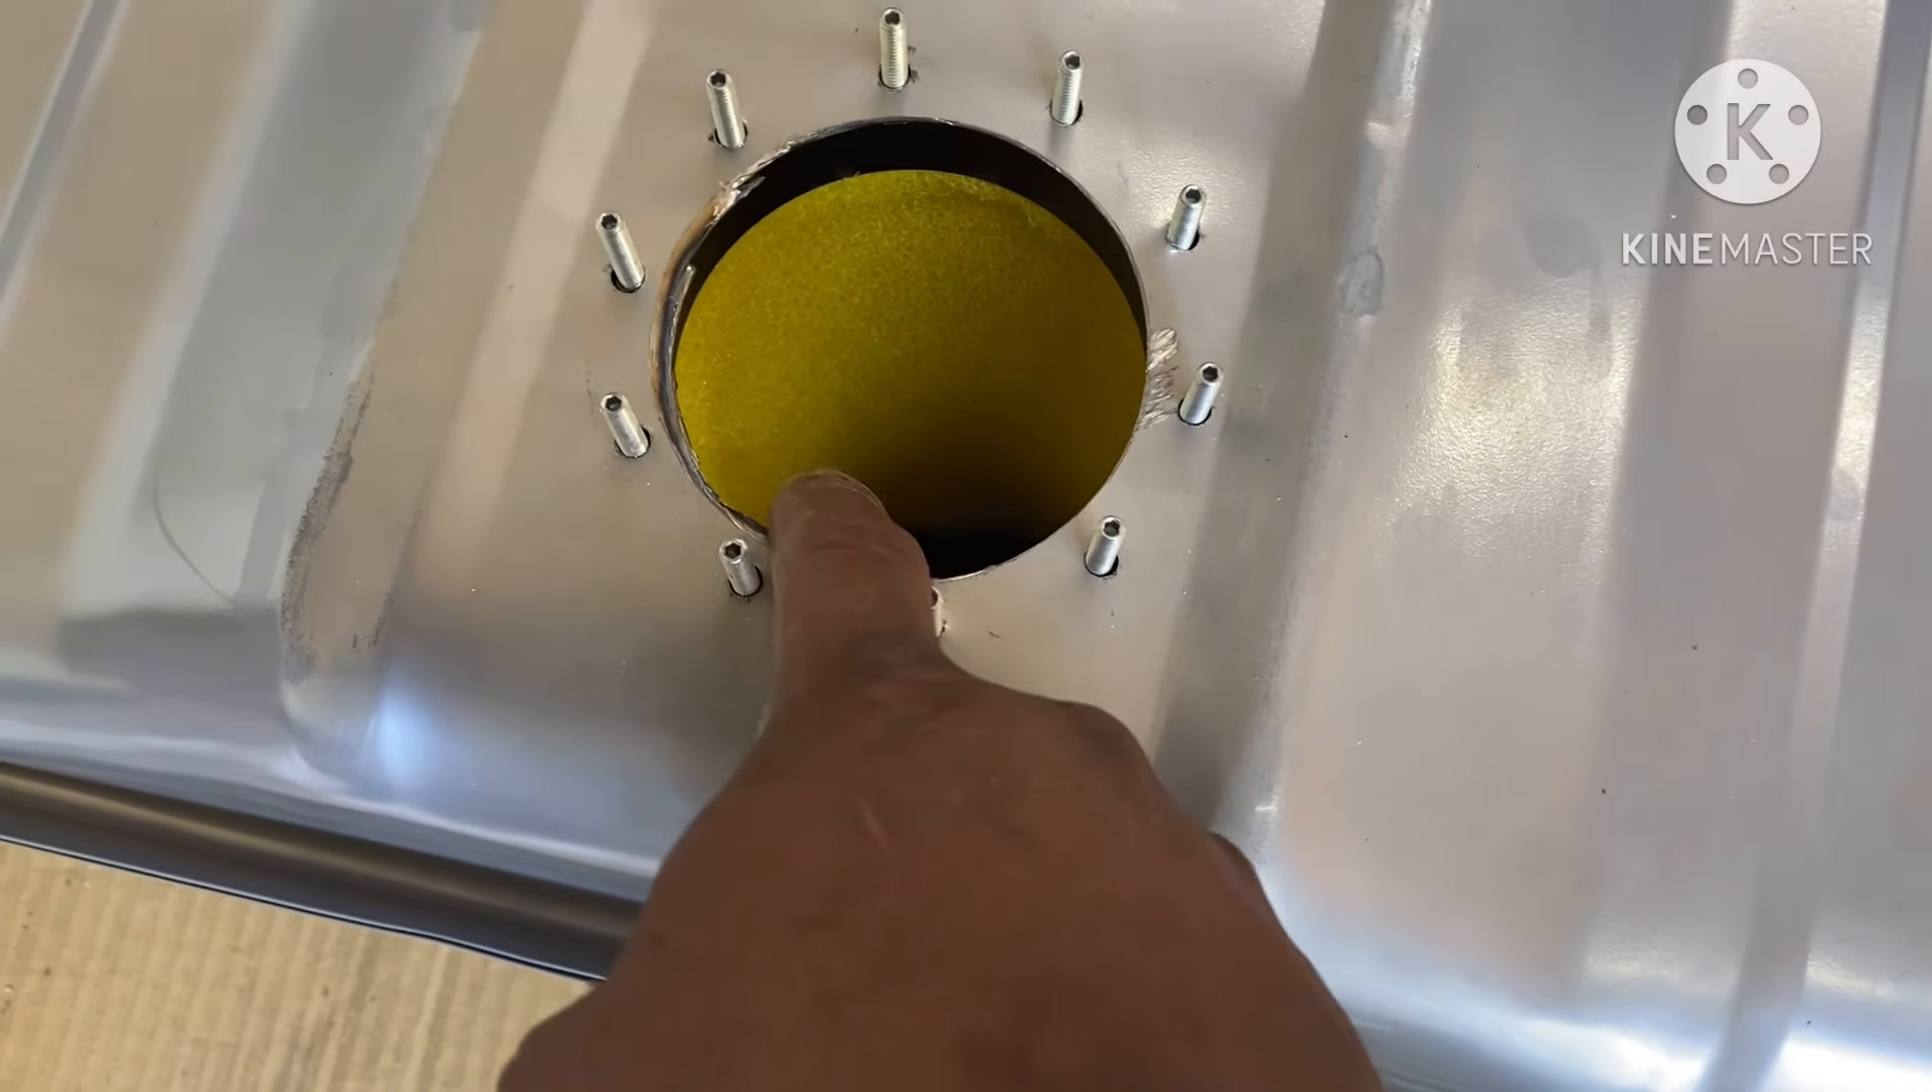I done went ahead and drilled my hole out. I put my bracket in from under the bottom.